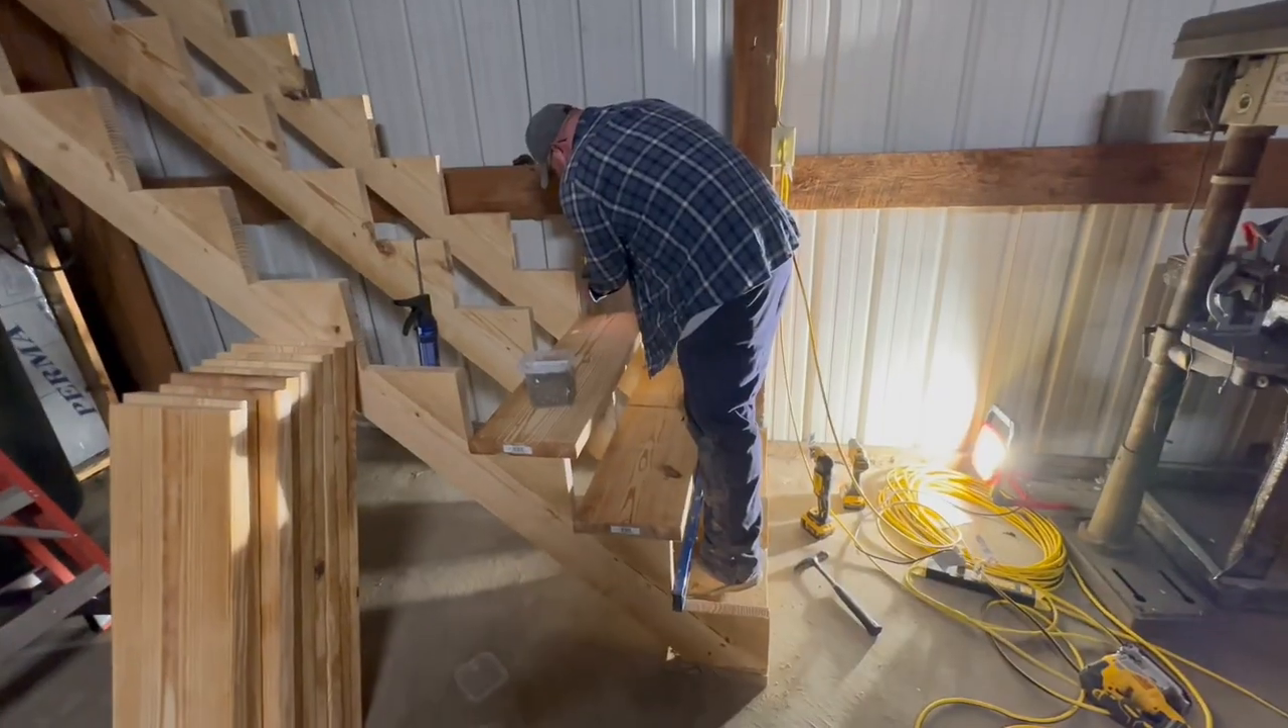Guys we got the stairs hung up.